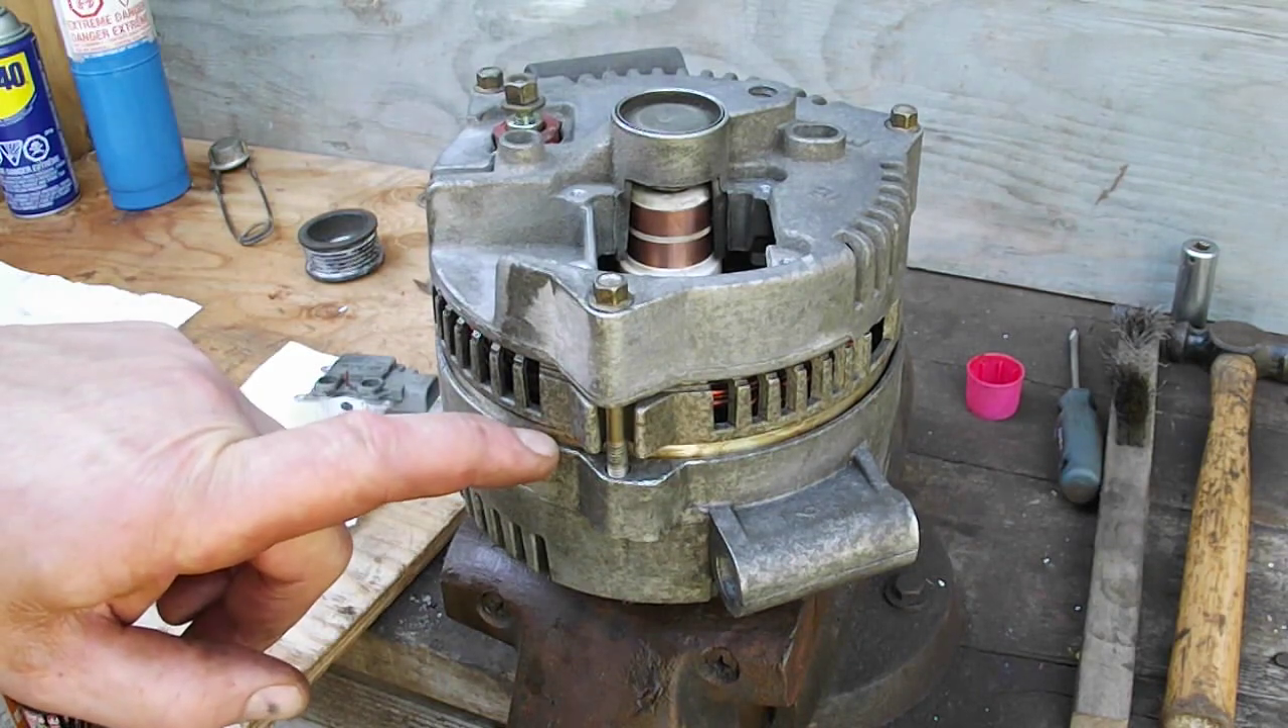The stator is starting to go into the front cover.